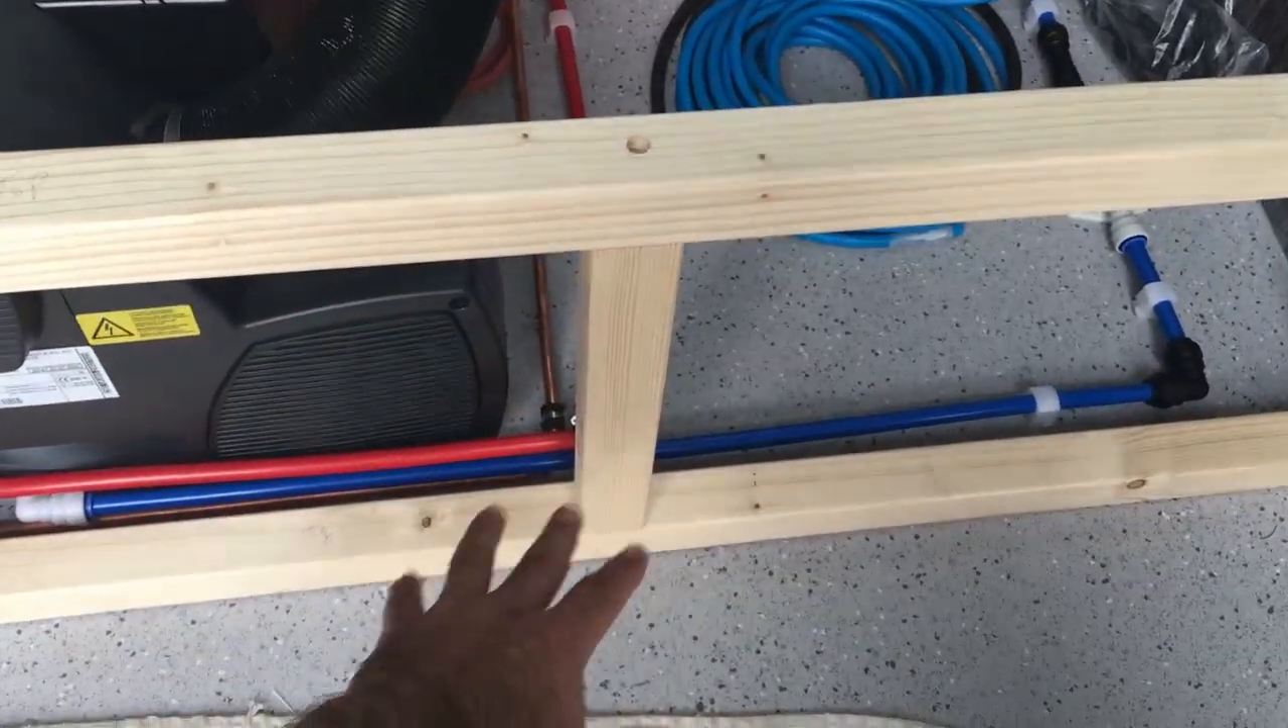So there's the first bit of framework for the front of the bench seat you can see i've got those vertical uprights the horizontal member resting on the top of those so that's going to be really strong.